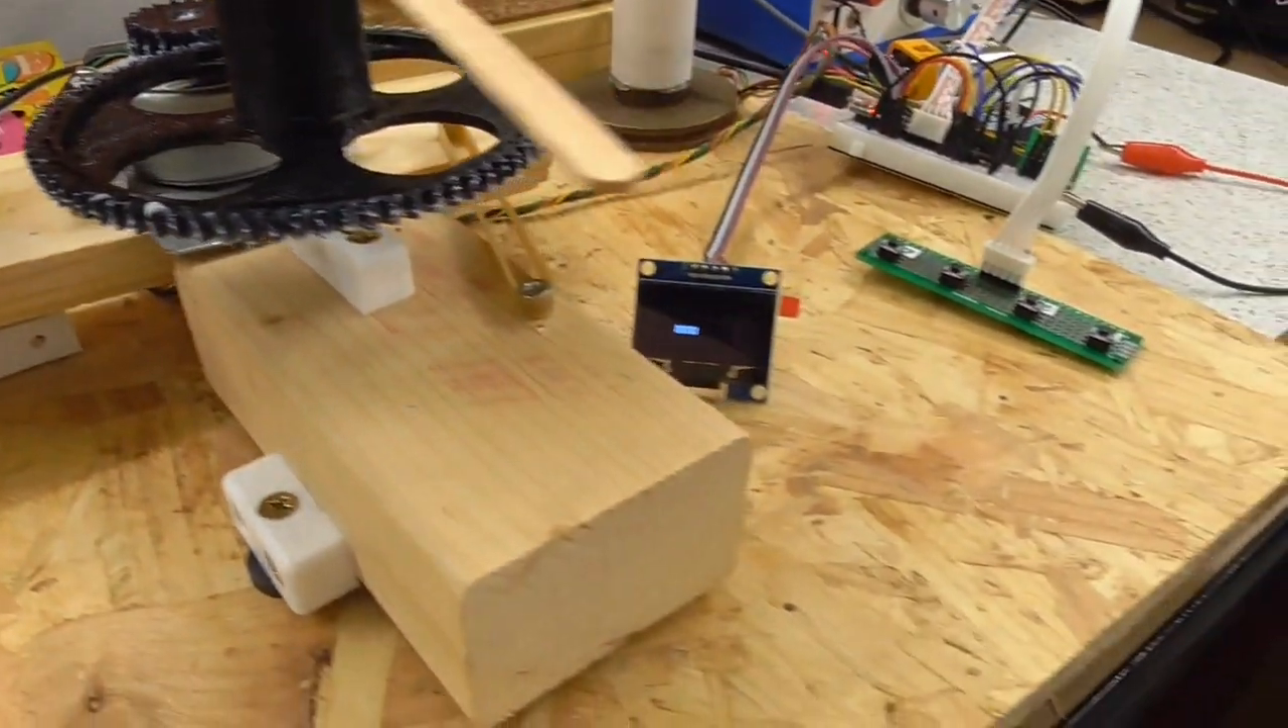I've fitted a little OLED display there.